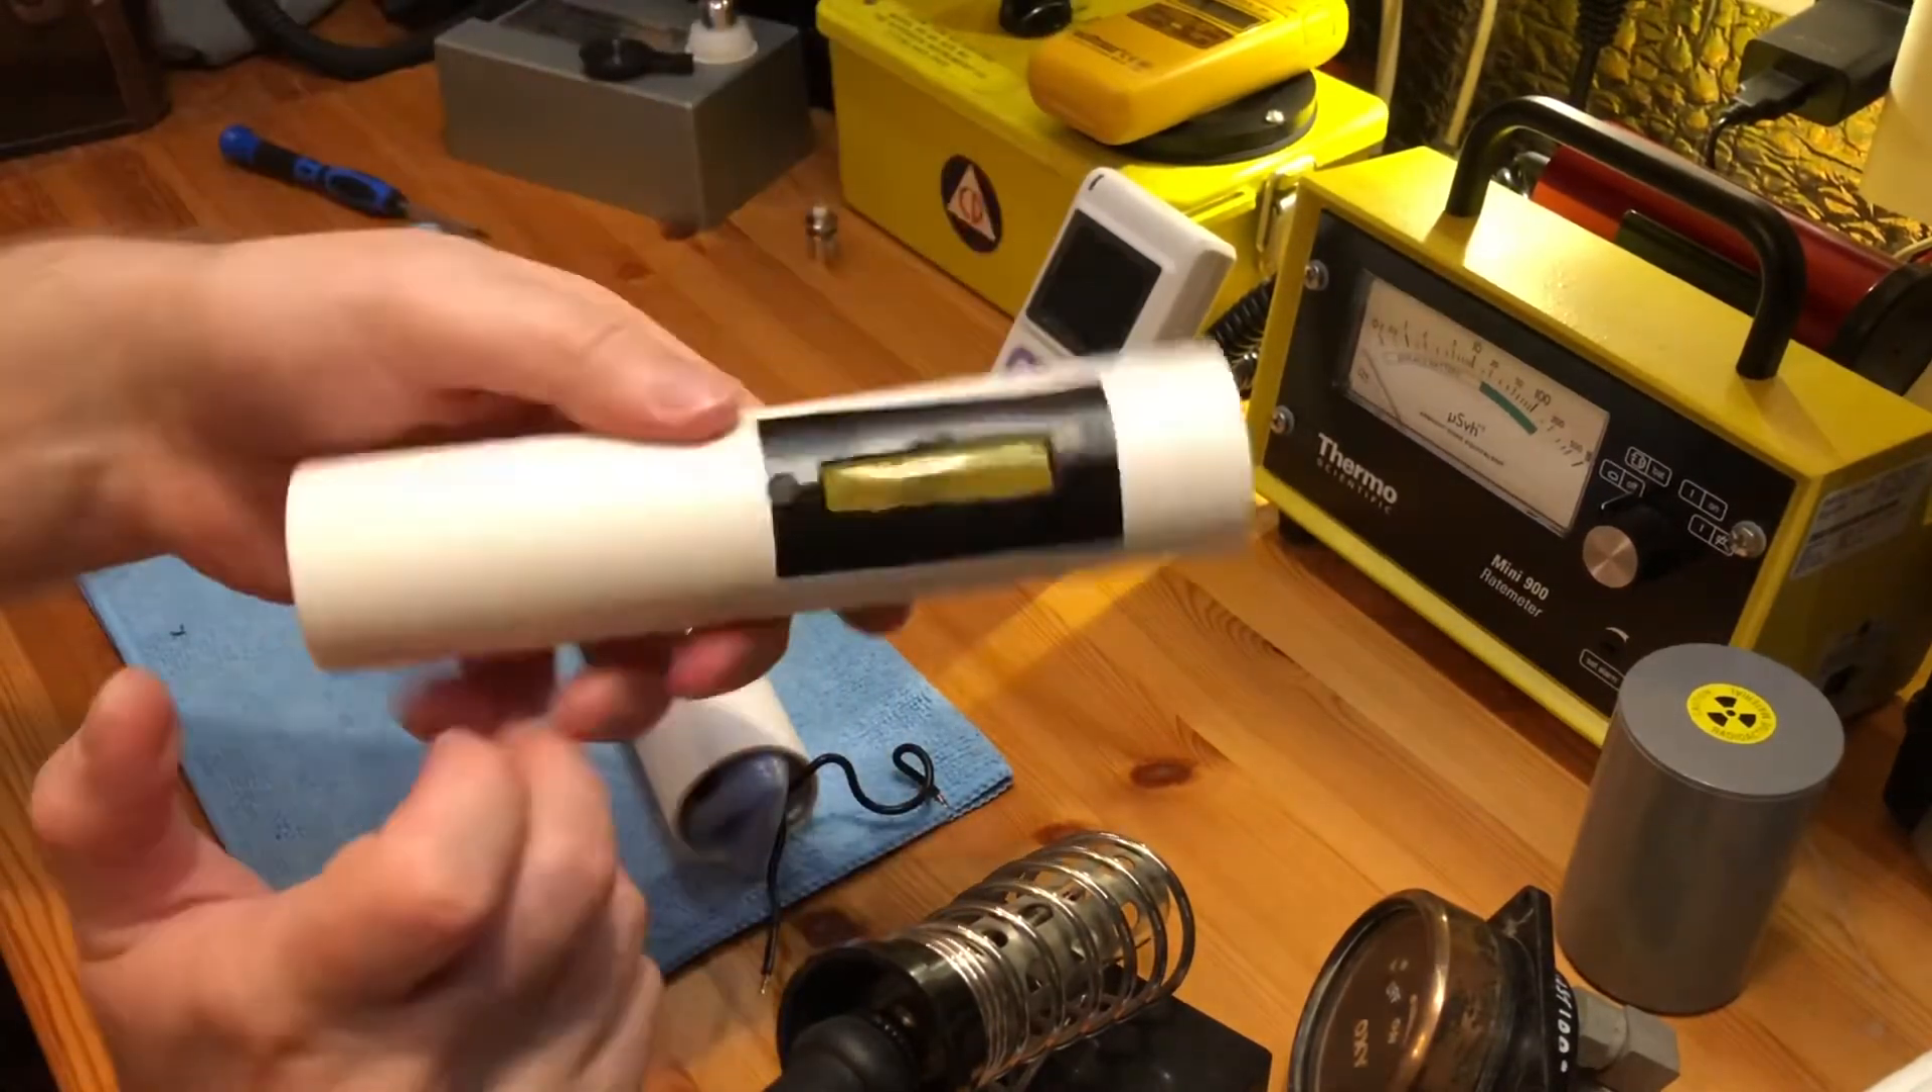I've made this one that has an open window and then I've put a little piece of tape inside just to protect the tube.